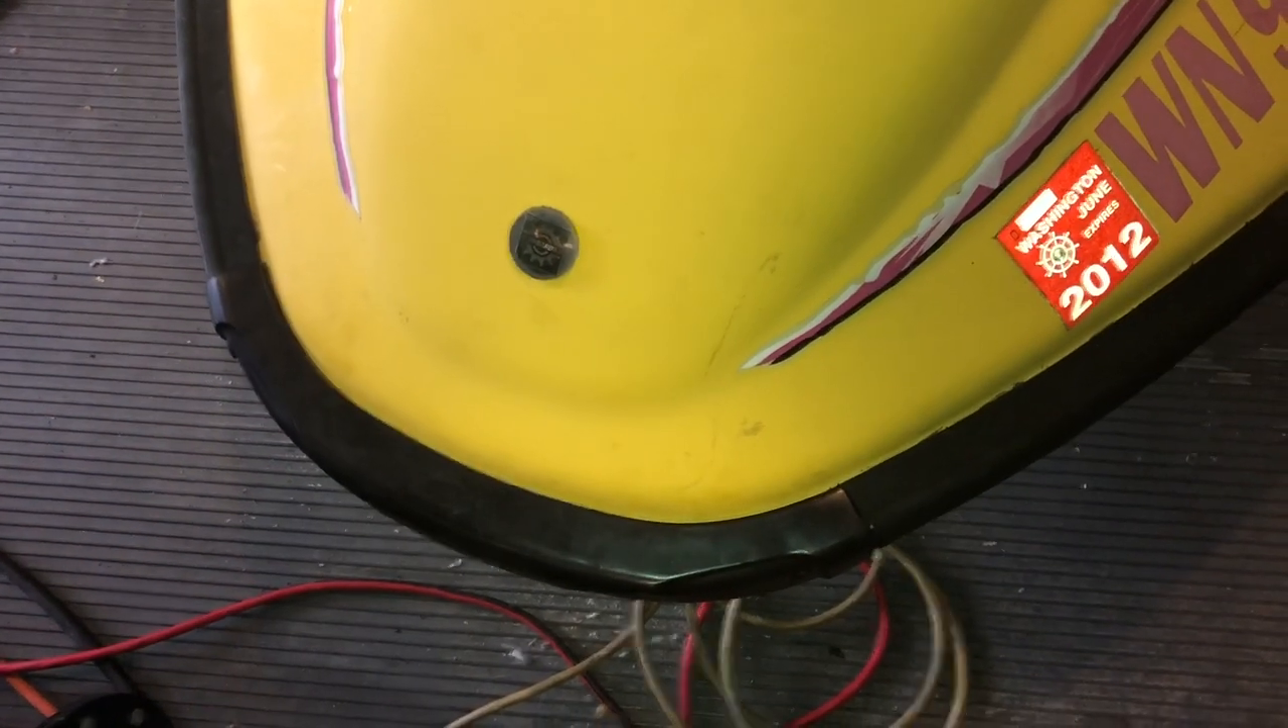Now we got that front trim piece on, and it looks a lot better now.